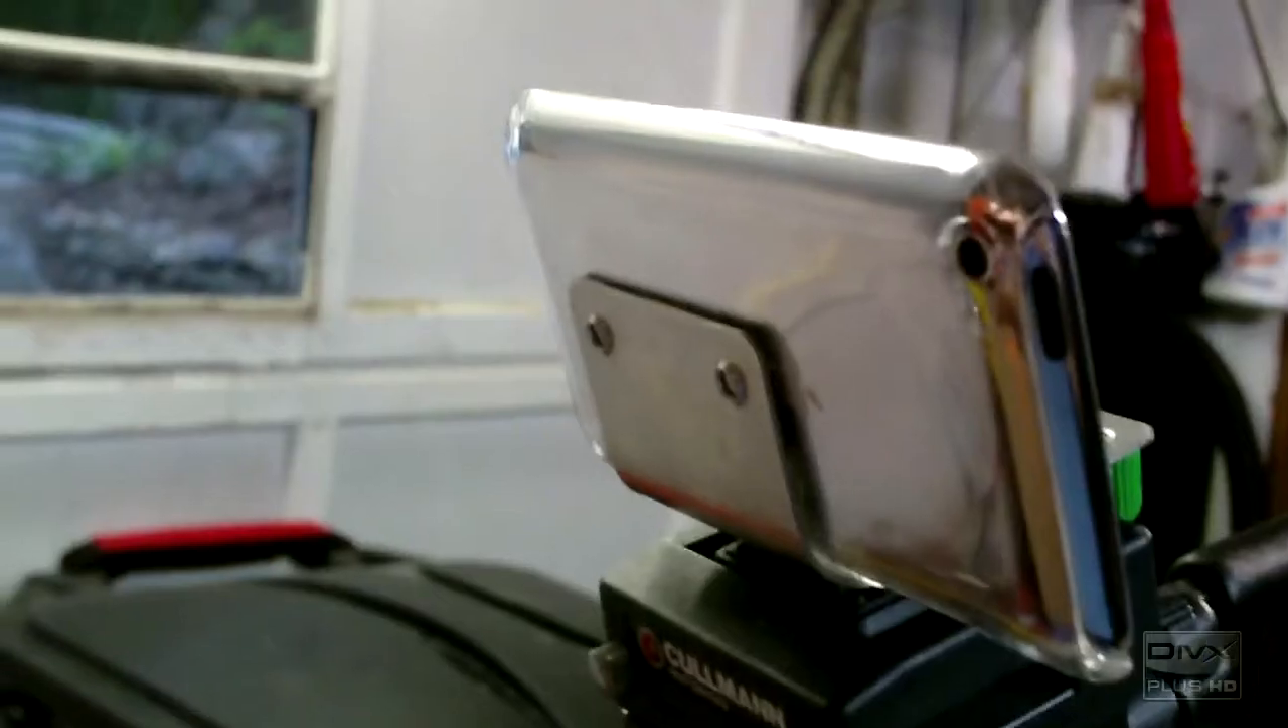Okay, so here is the iPod on the tripod mount.